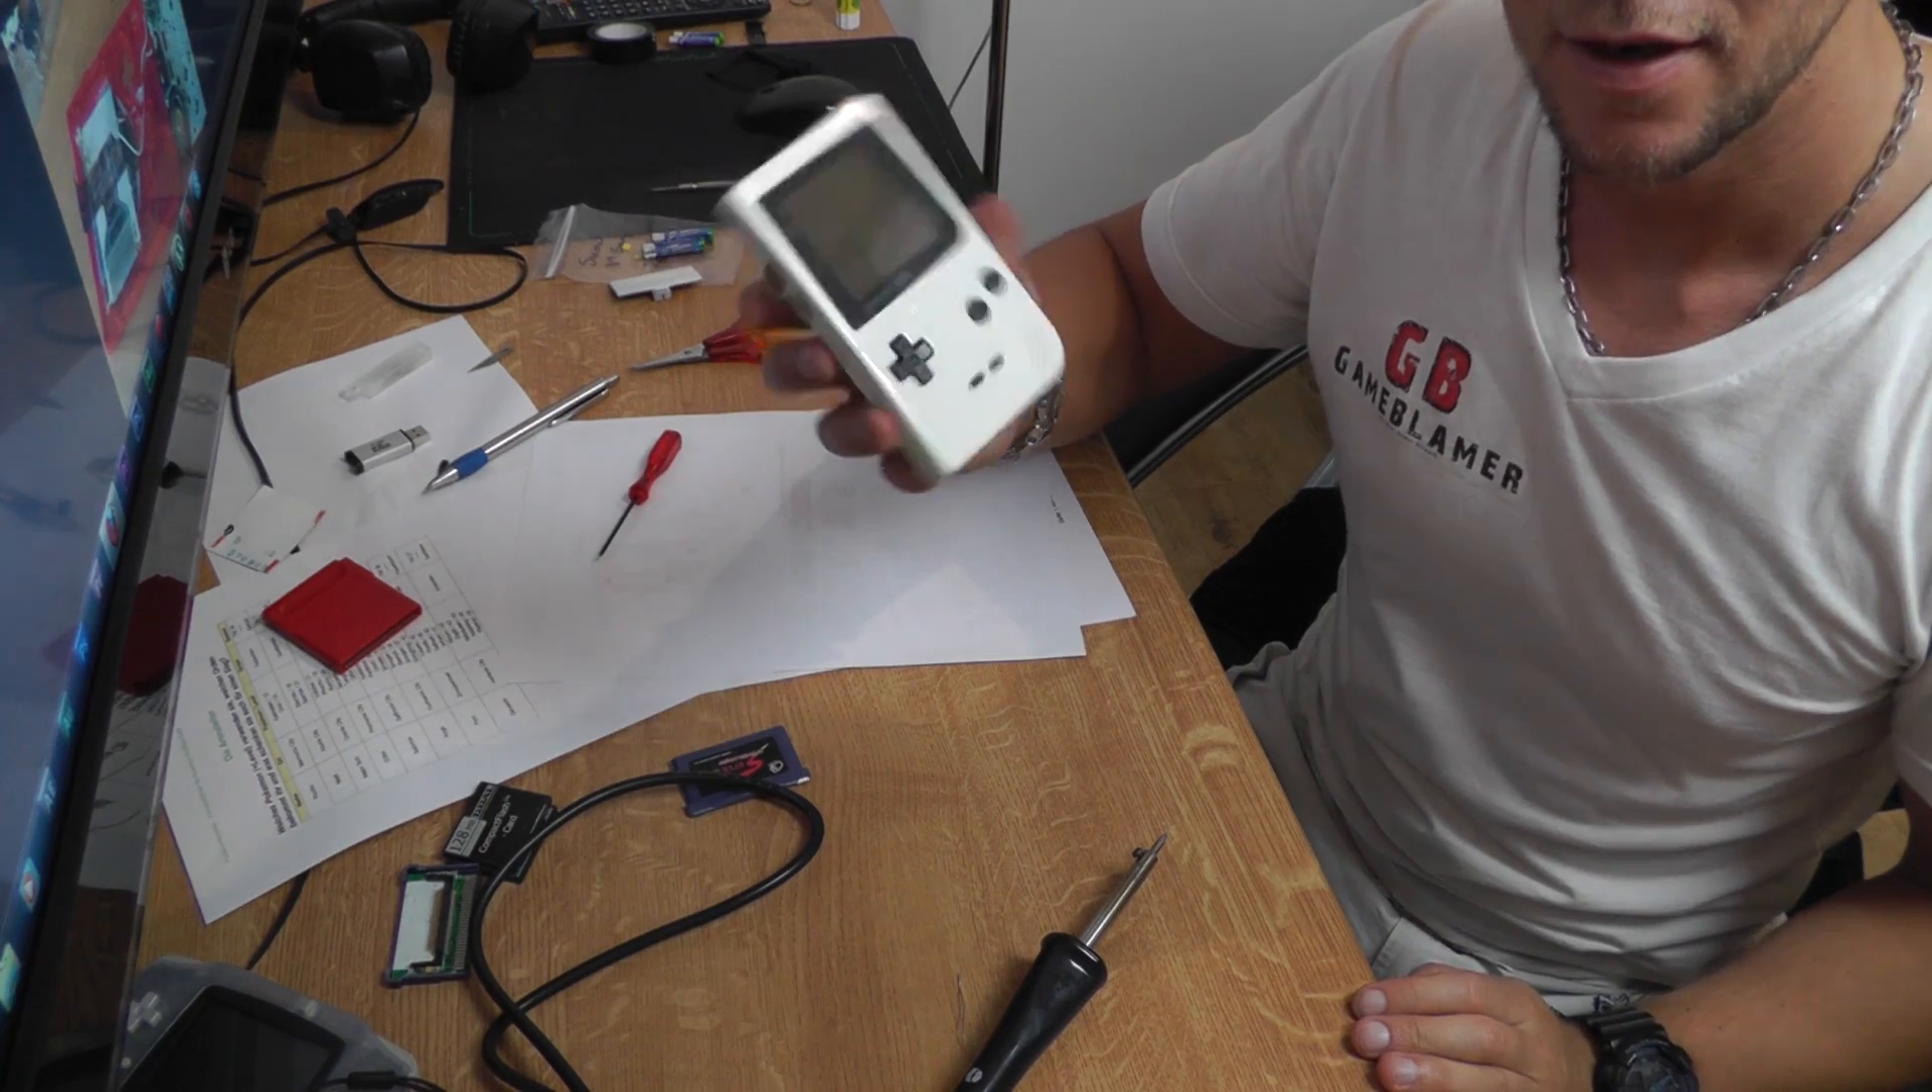So, jetzt ist mein Game Boy wieder zusammengebaut.